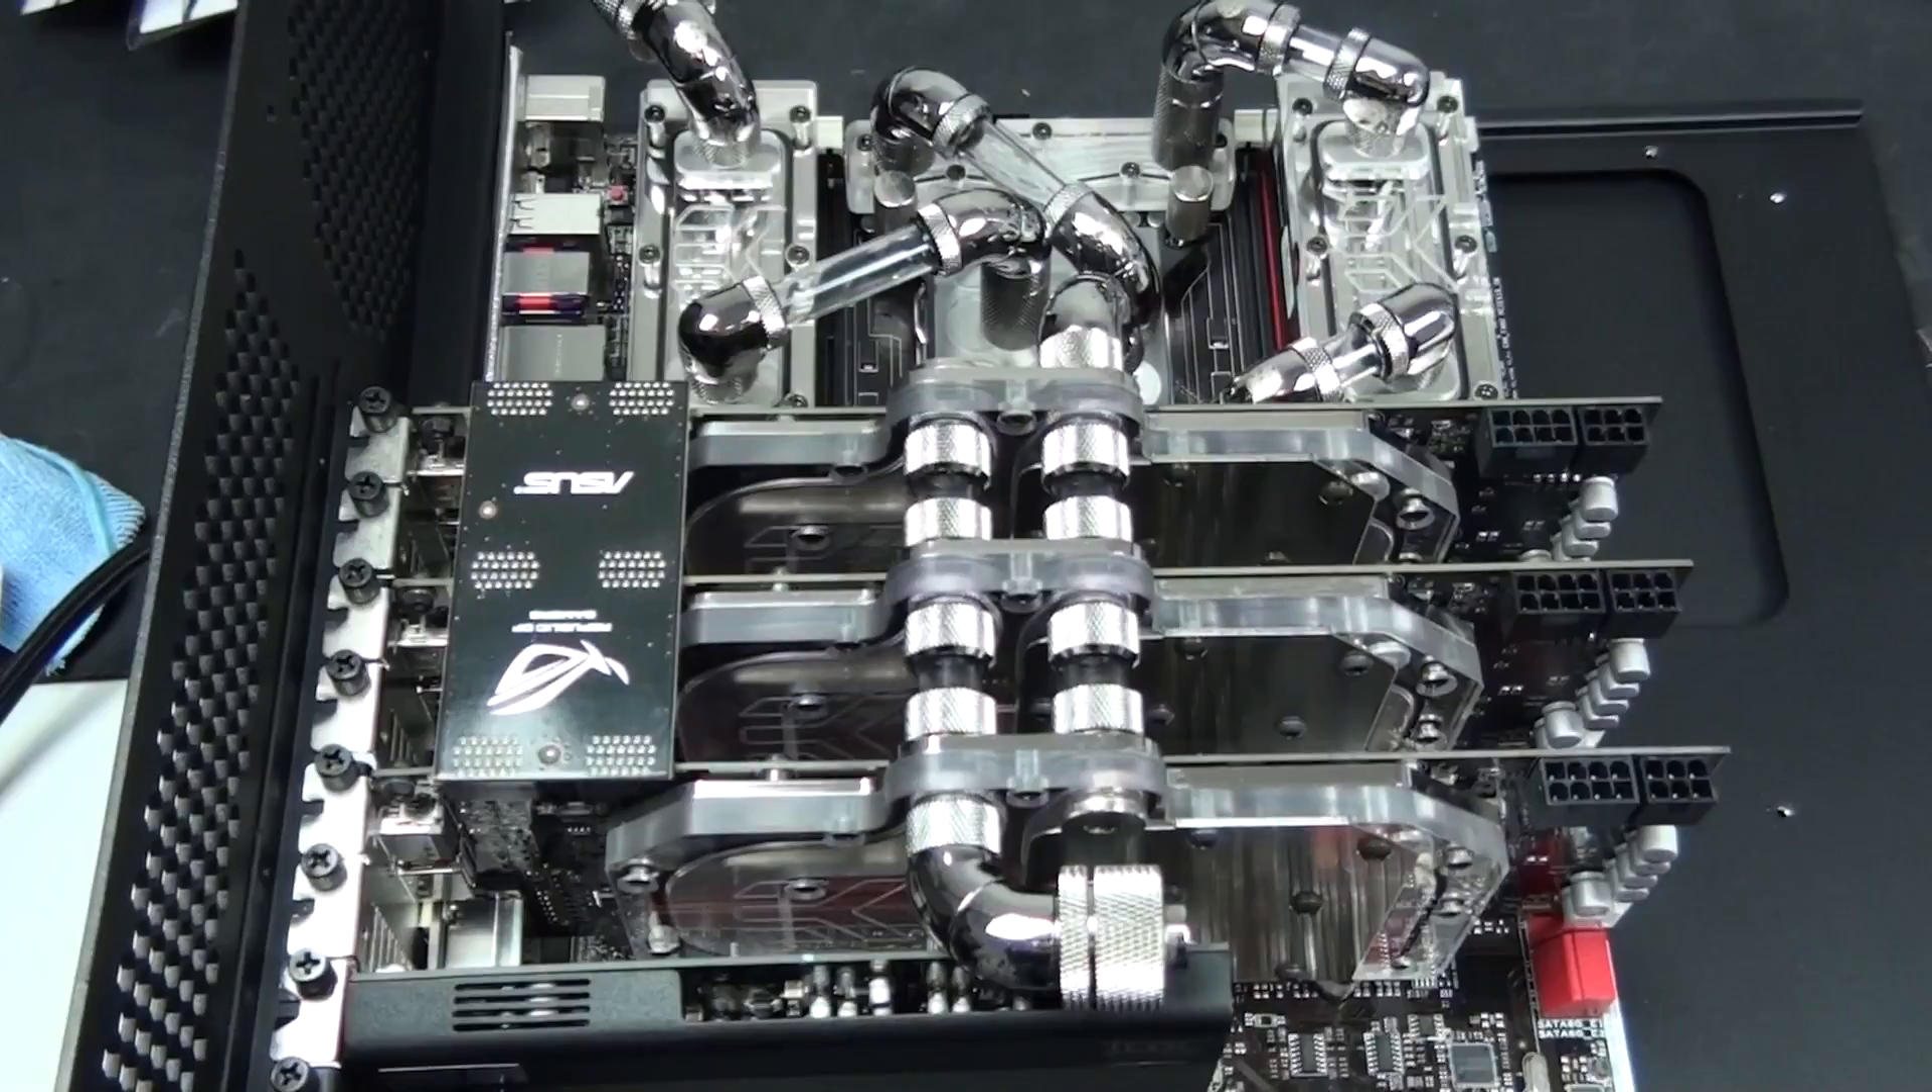And you can see that I've used Bits Power Crystal Link to tube up the graphics card water blocks also. And I've used them in a parallel configuration.